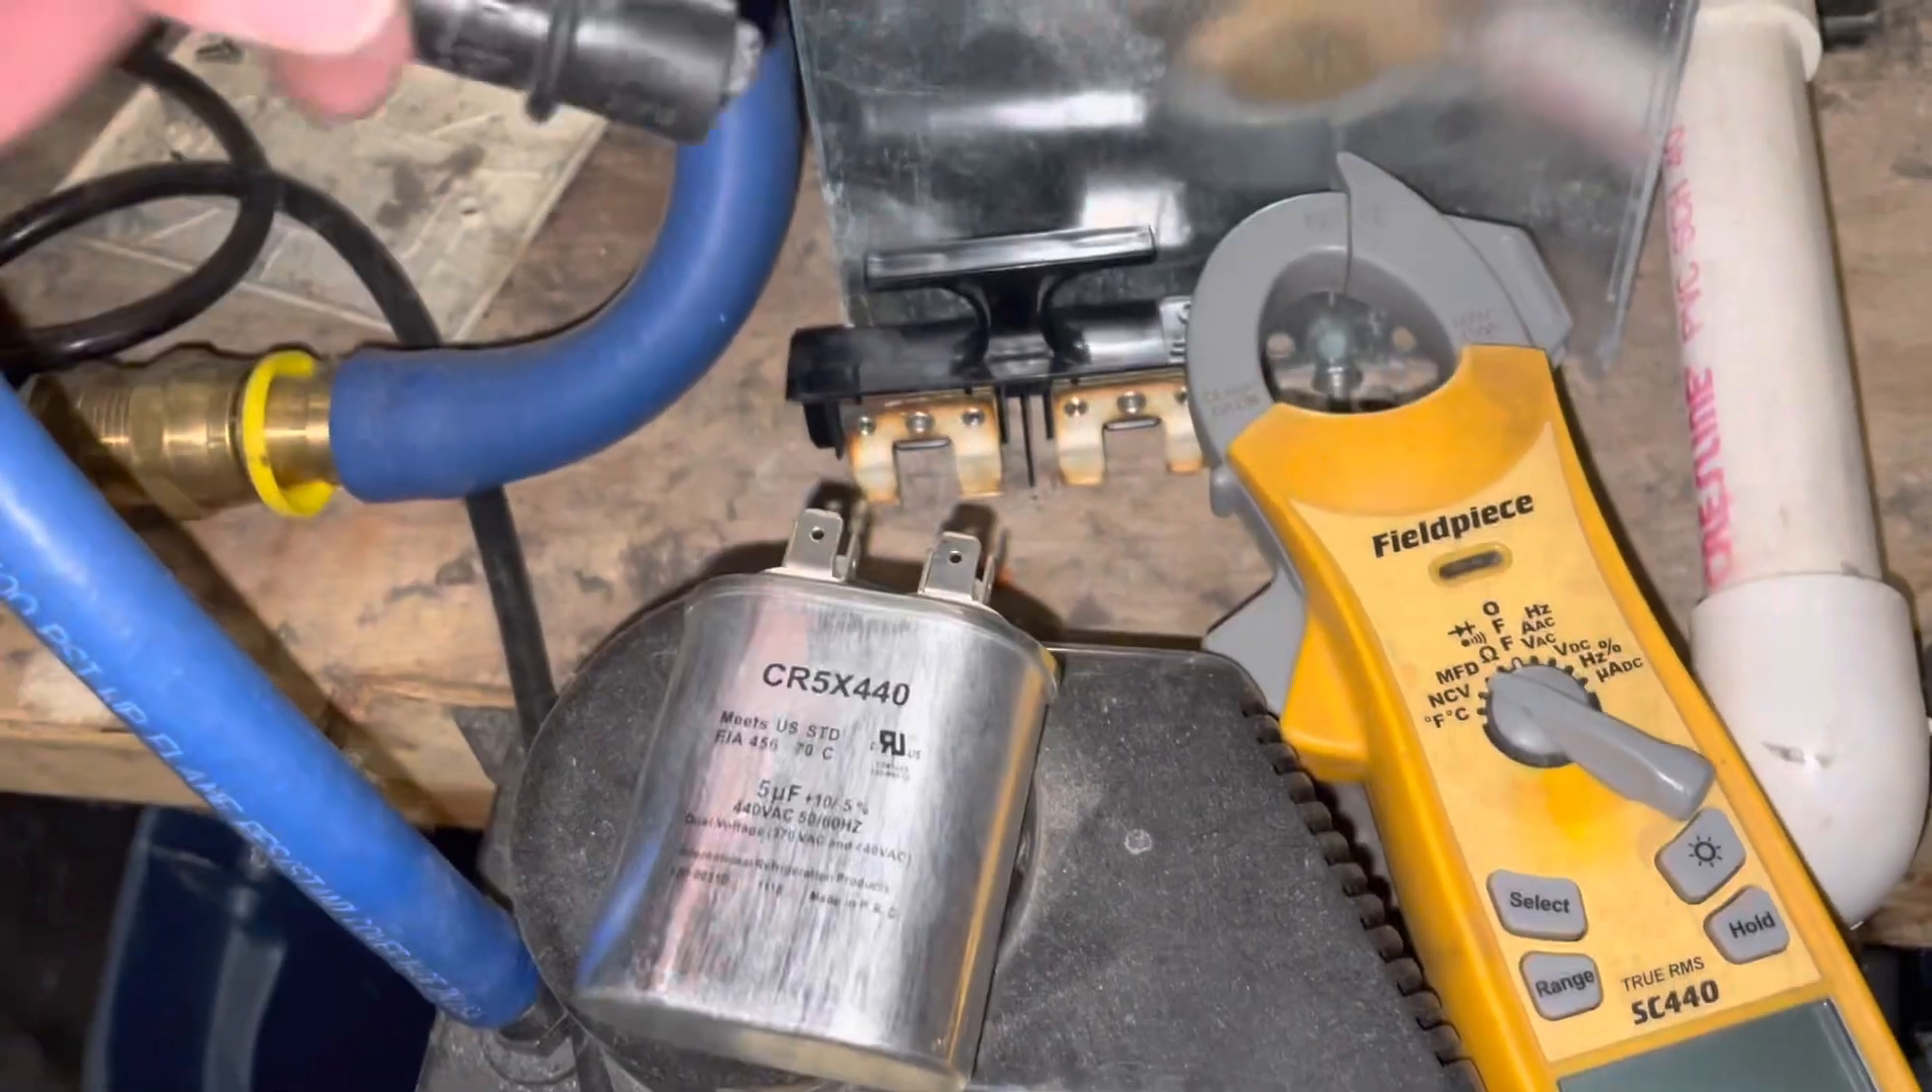Alright, we got our capacitor out here.